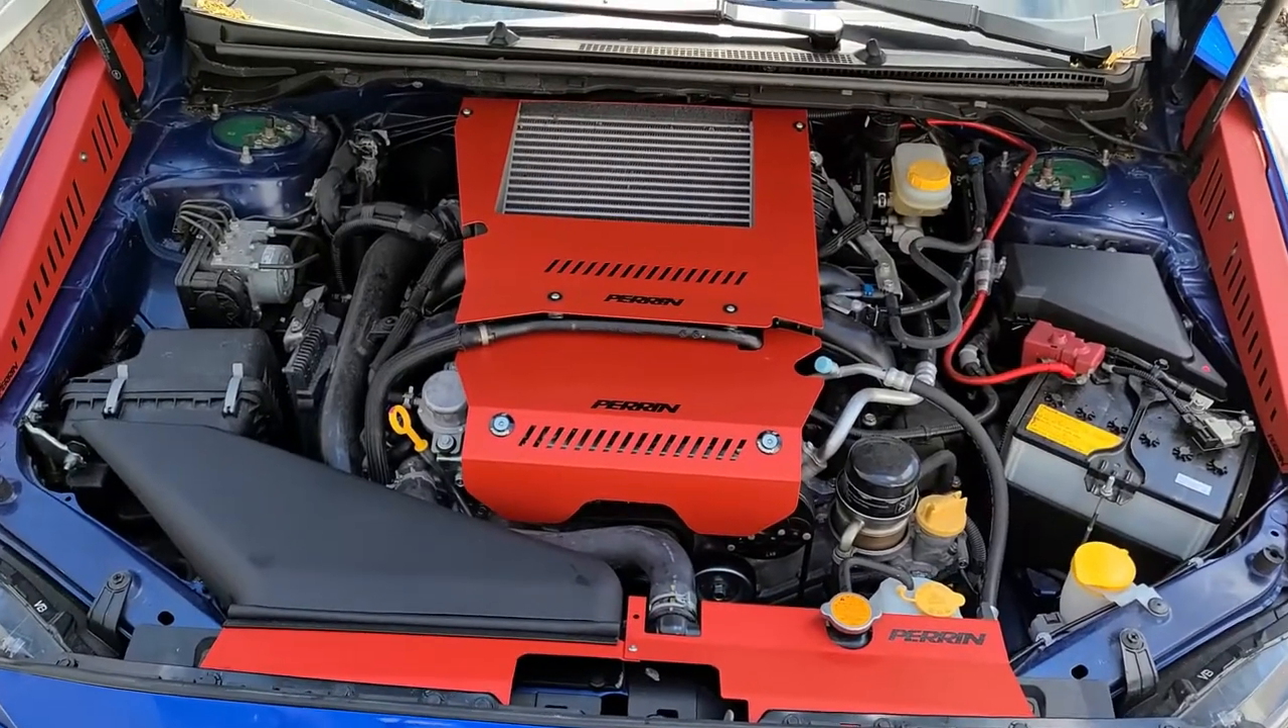All right guys so there we have it we got fender shrouds engine cover and a radiator shroud all in.